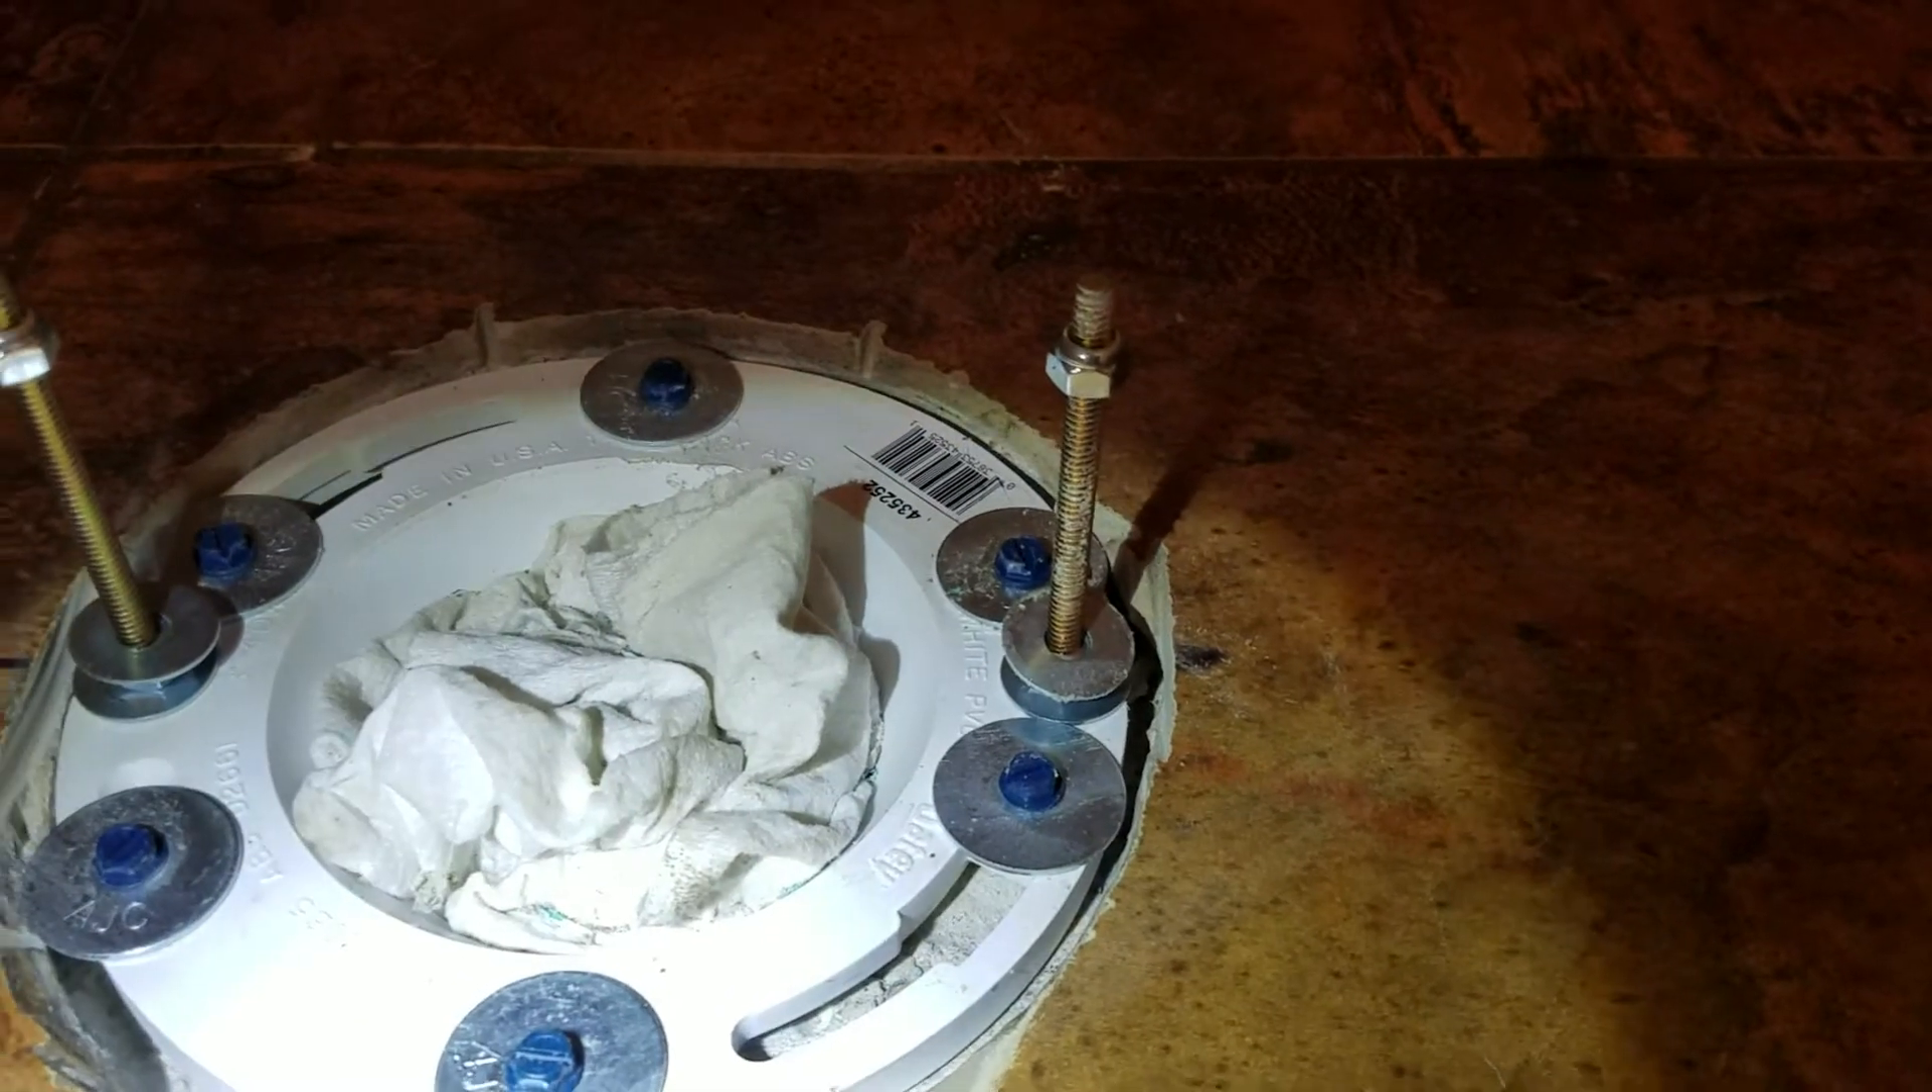So anyways, it's in there, point of courtesy, we put in some new closet bolts just because the old ones were, you know, corroded and what not. So those are in.